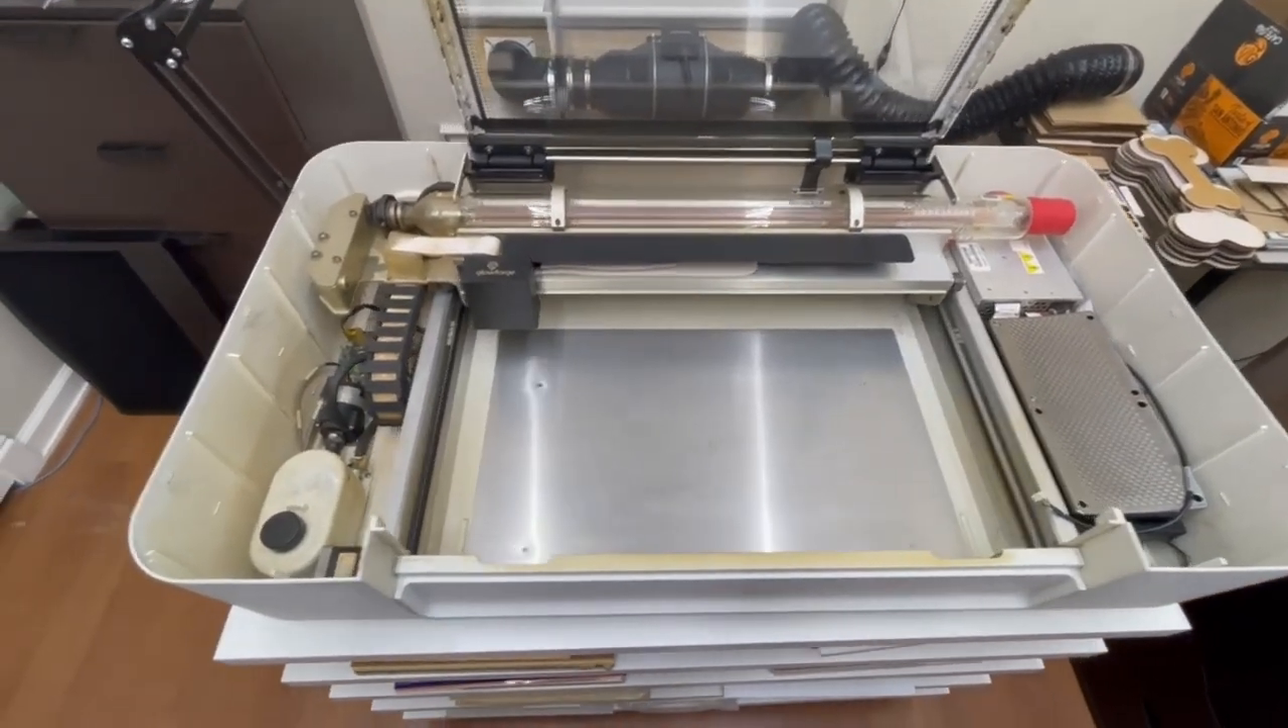We successfully remove the top panels off the glowforge.